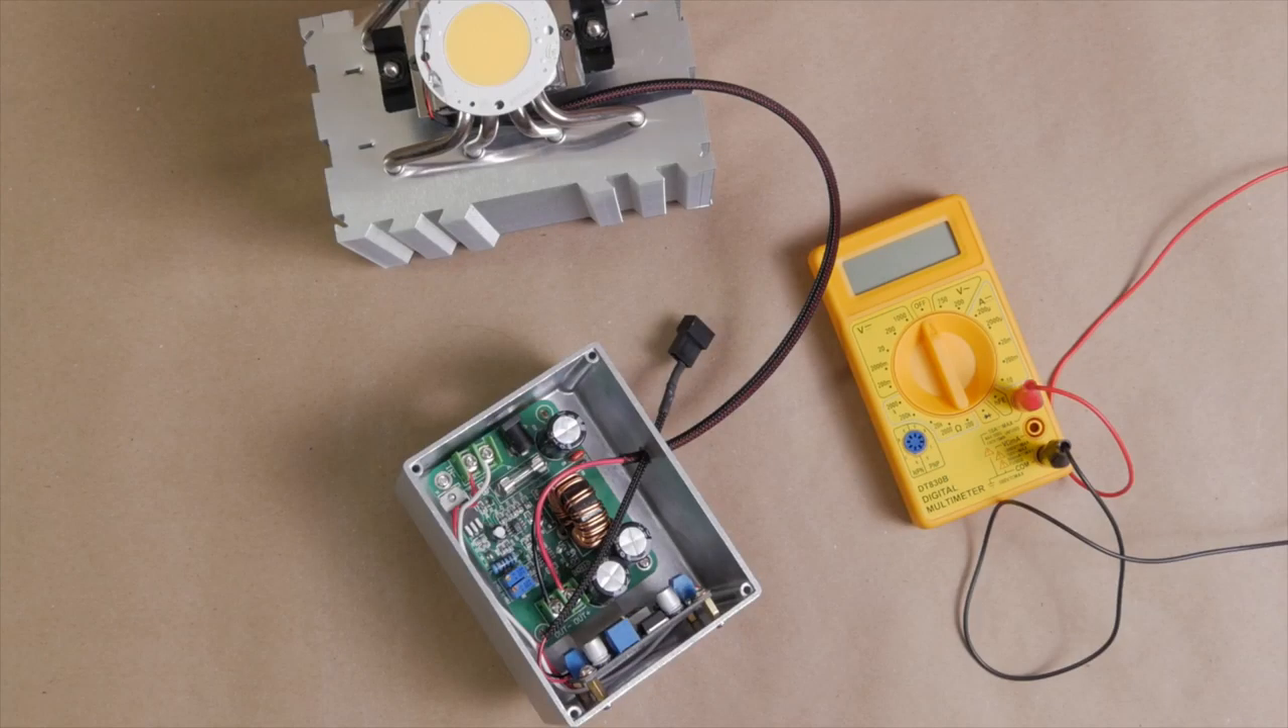Okay, so I finally got my LED chip wired up to the boost converter.